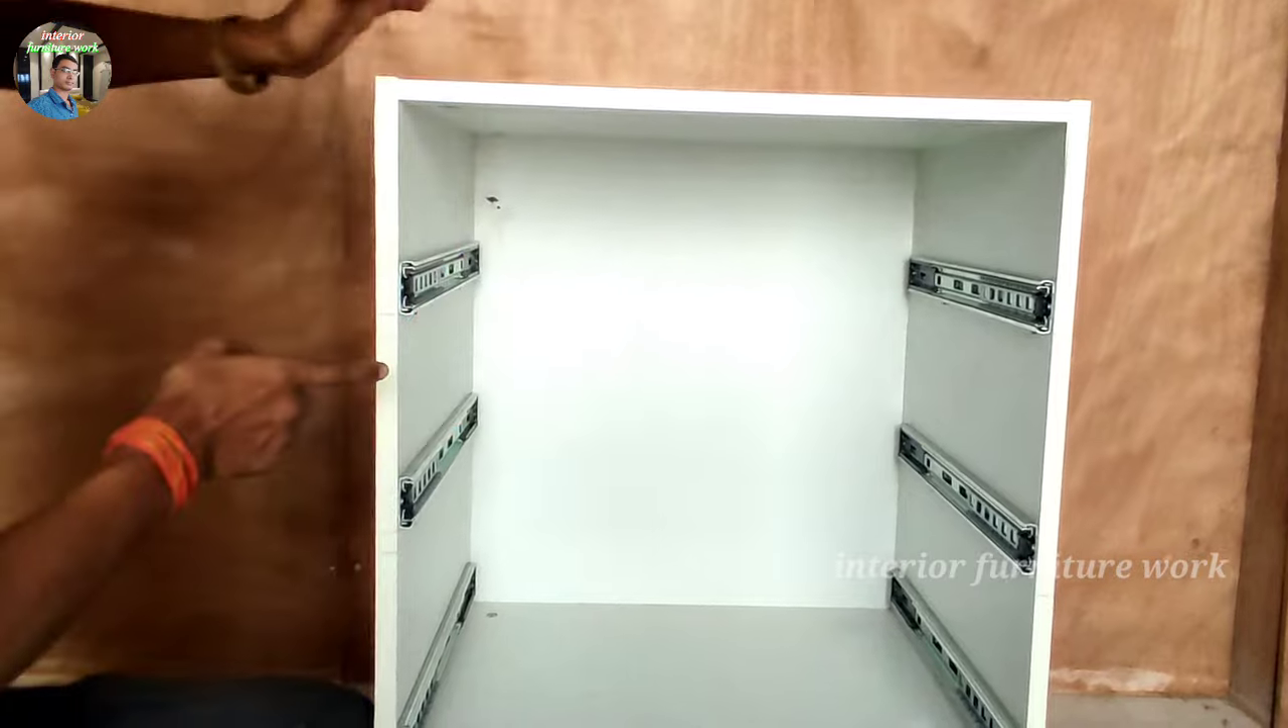तो दोस्तो देखेंगे आप कि हमने इस तरफ का भी तीन चैनल लगा लिया है और इस तरफ का भी तीन चैनल लगा लिया।